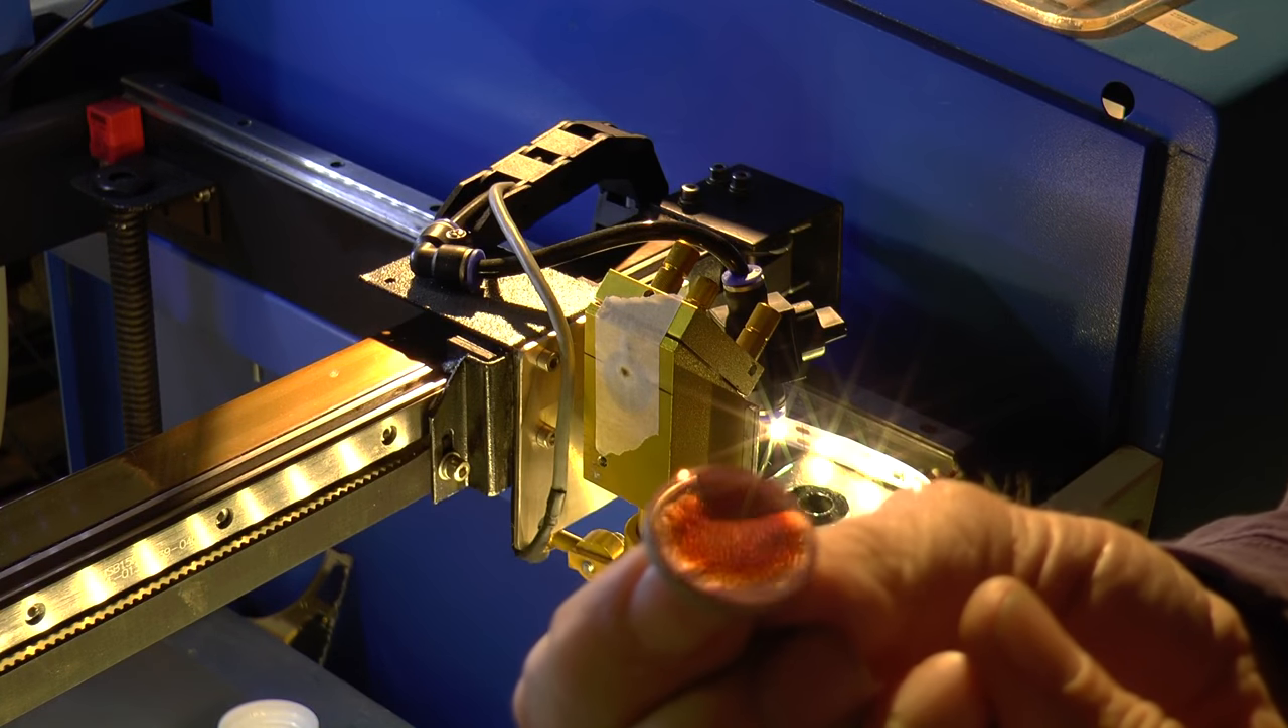I've now got the mirror off.